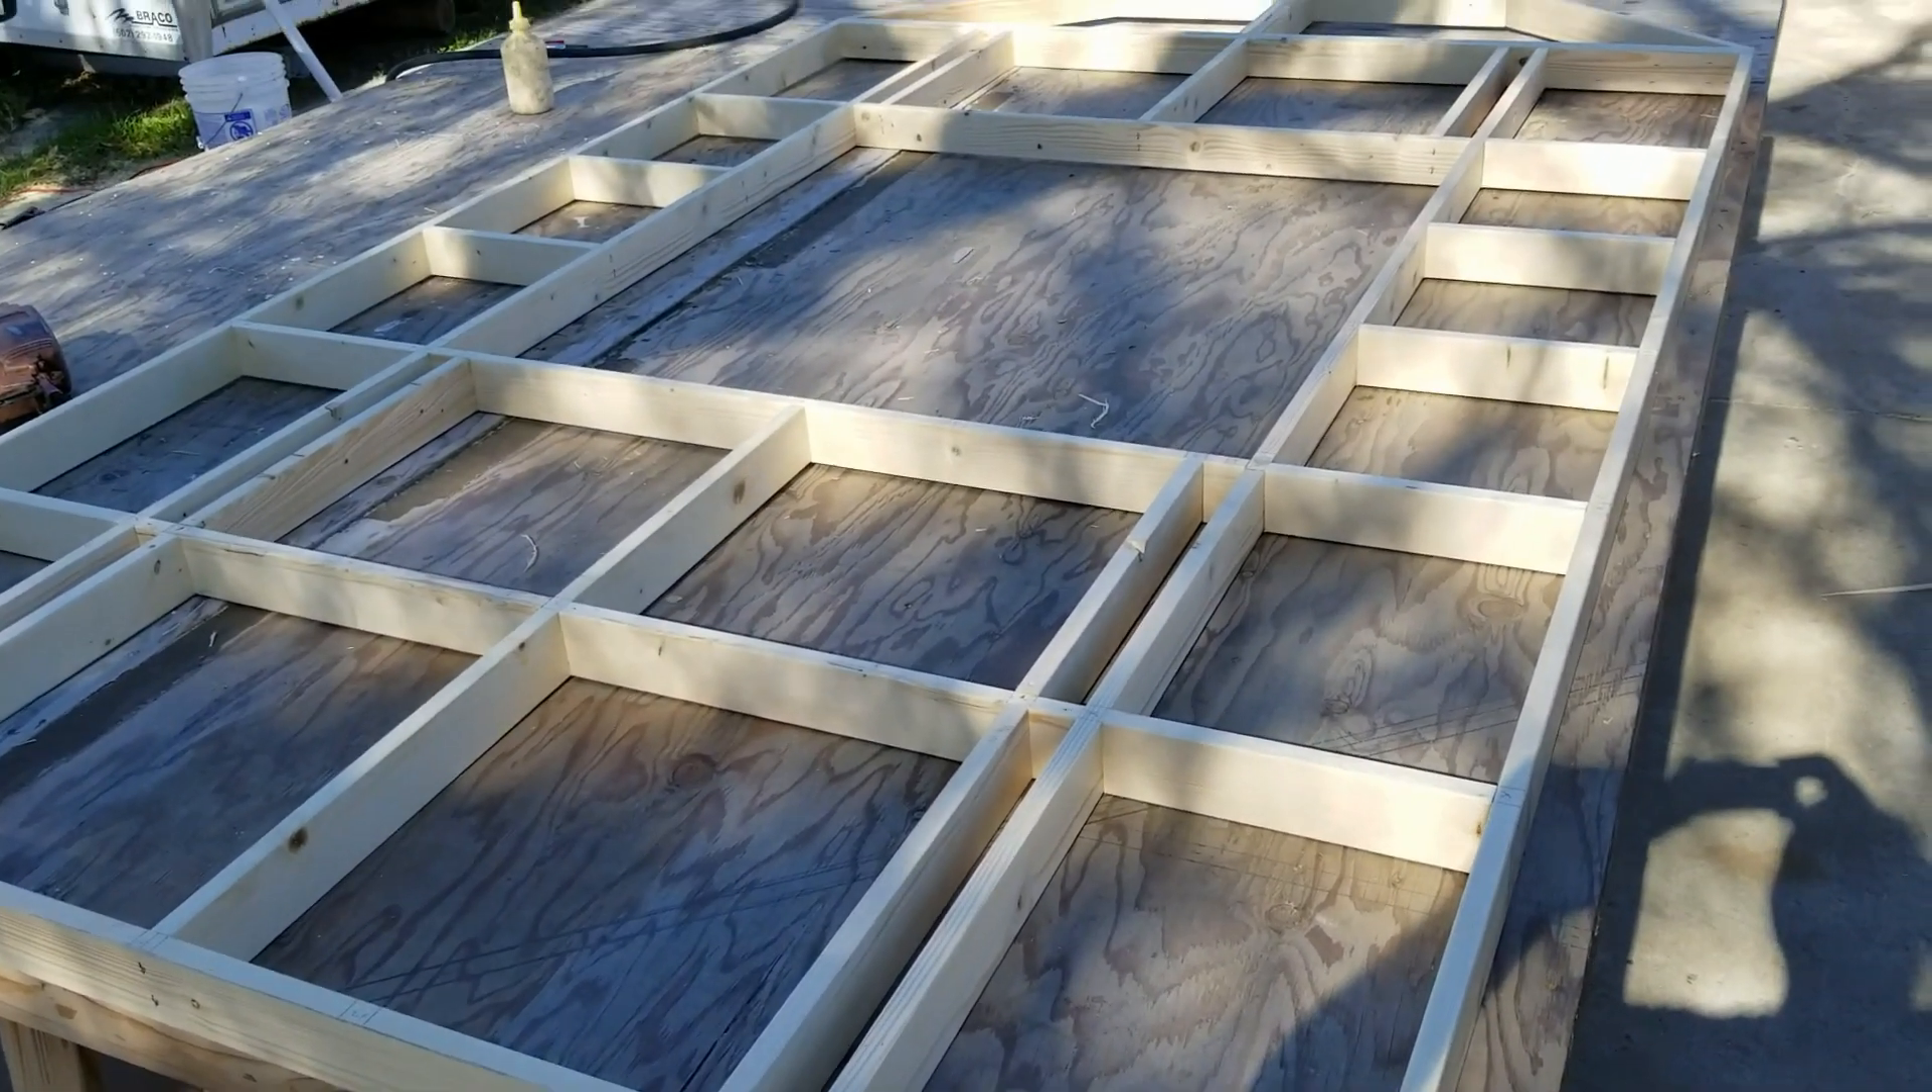I have my vertical studs at two foot centers for the plywood to attach to.